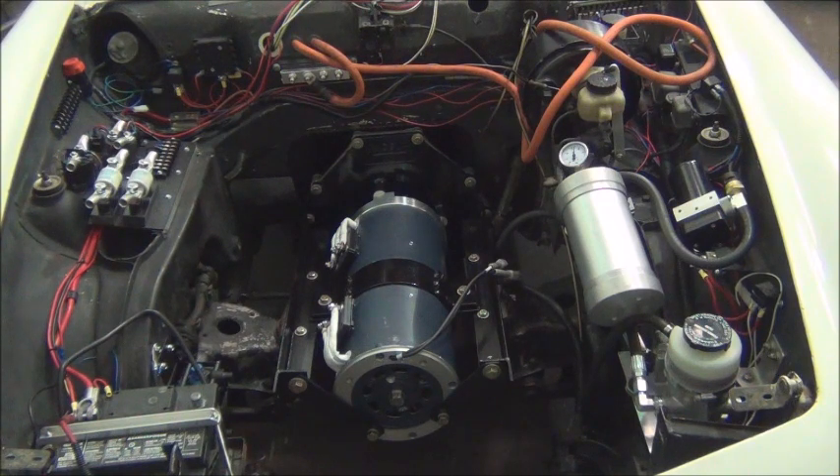So the motor is held in place, strapped in place, mounted in place.